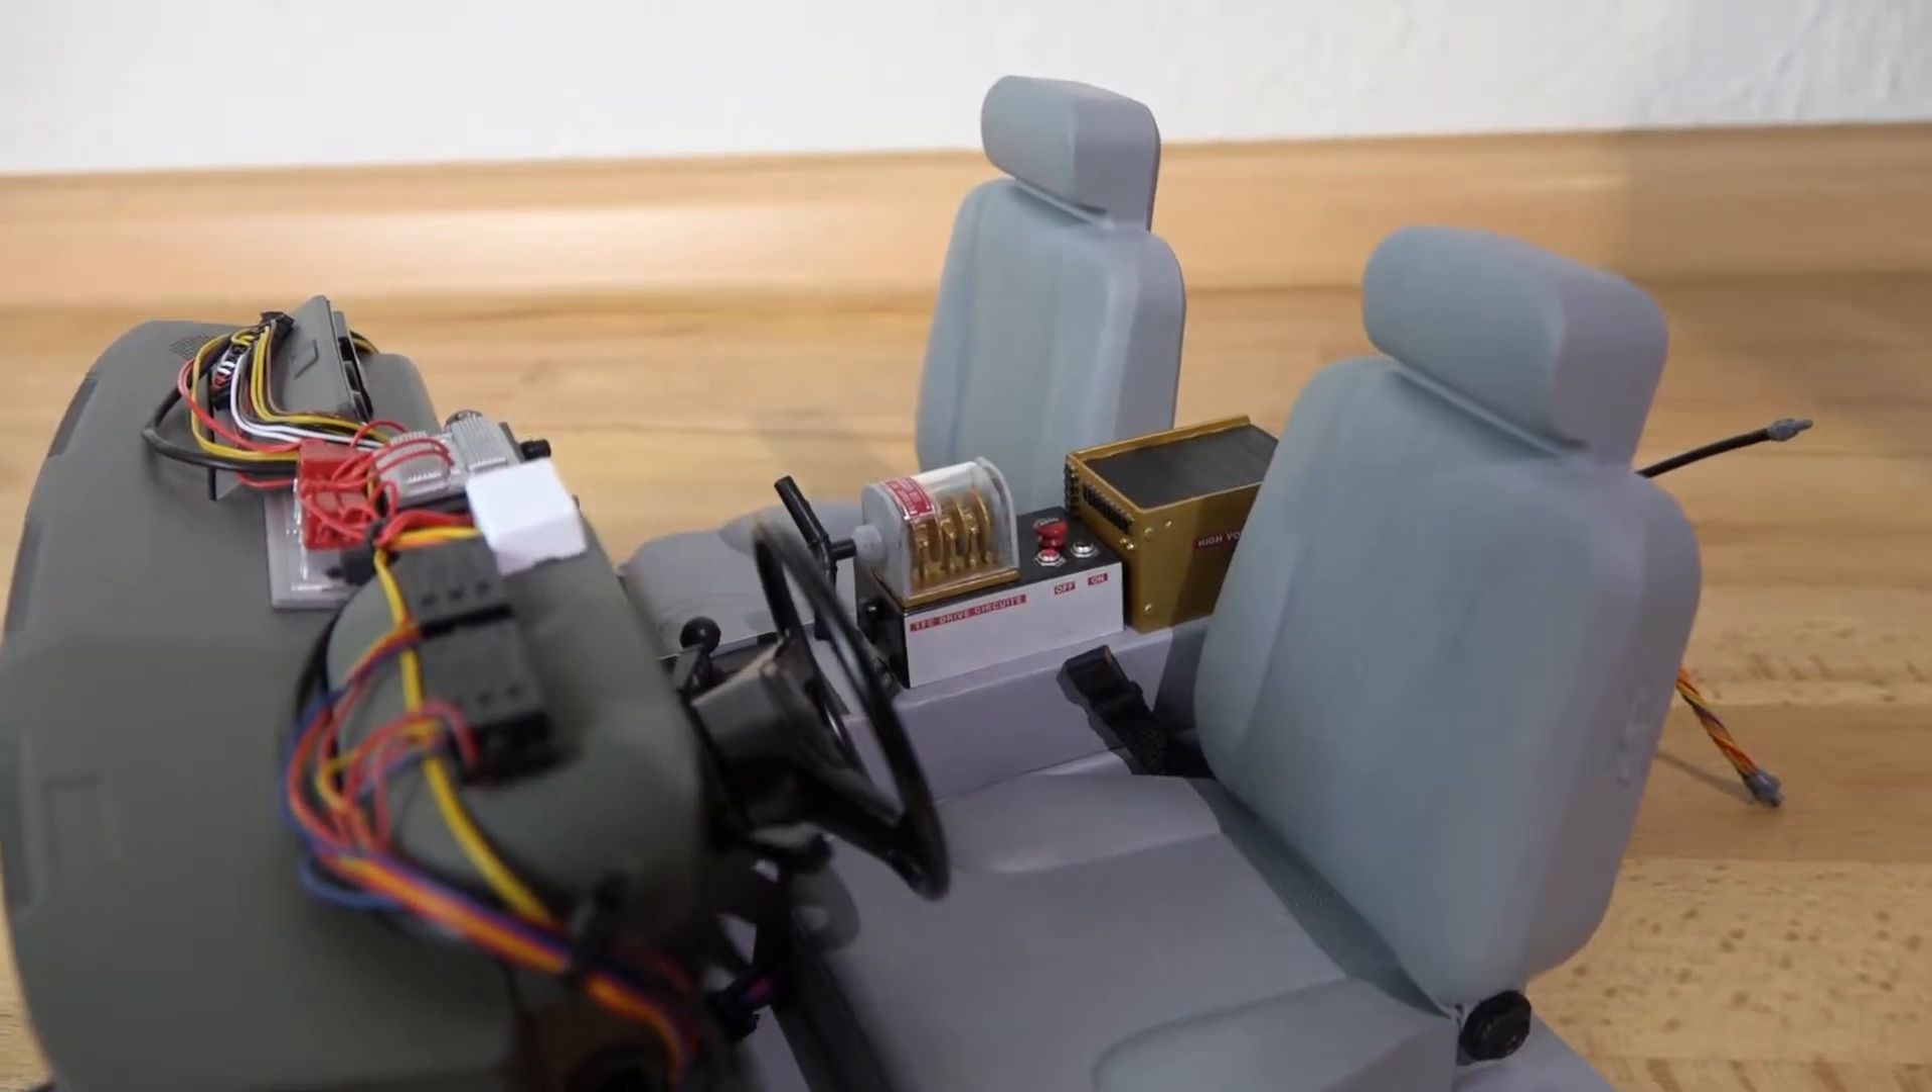So nach heft 50 und 51 sind jetzt die beiden sitze drin und zwar der fahrersitz und der beifahrersitz.